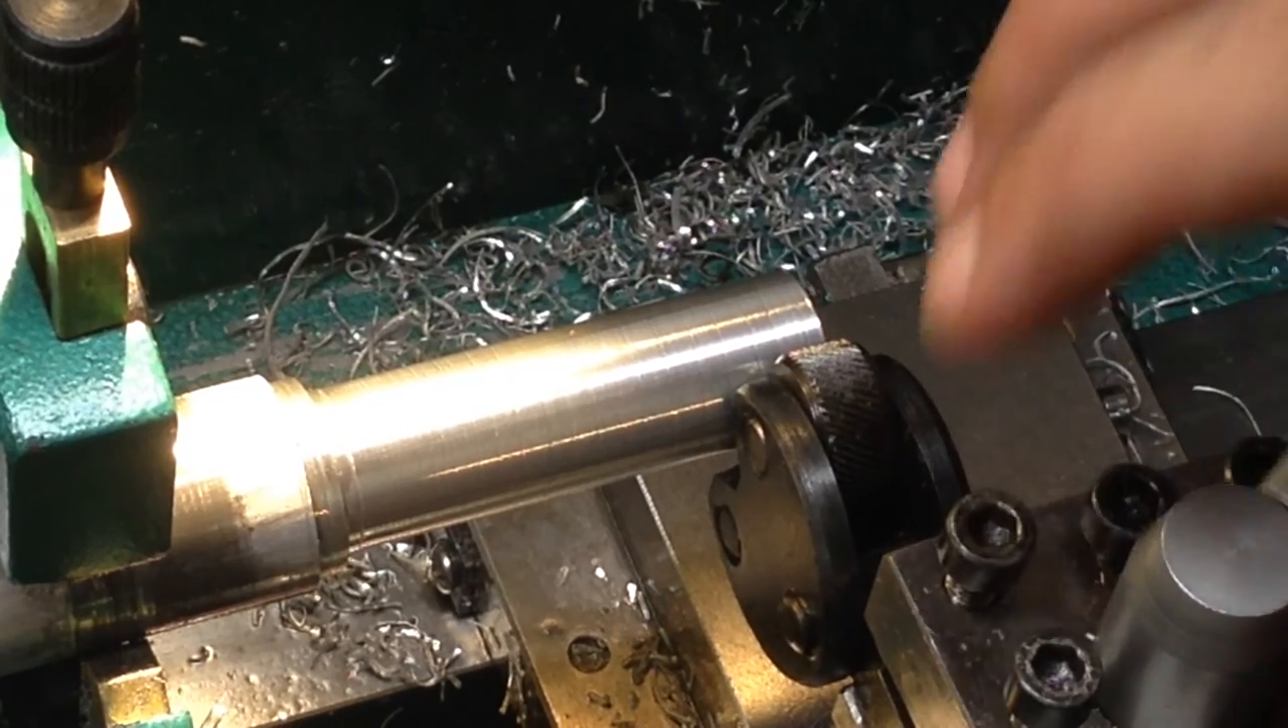Okay as you see here I've got the knurling tool mounted in the tool post holder, or in the tool holder in the tool post.